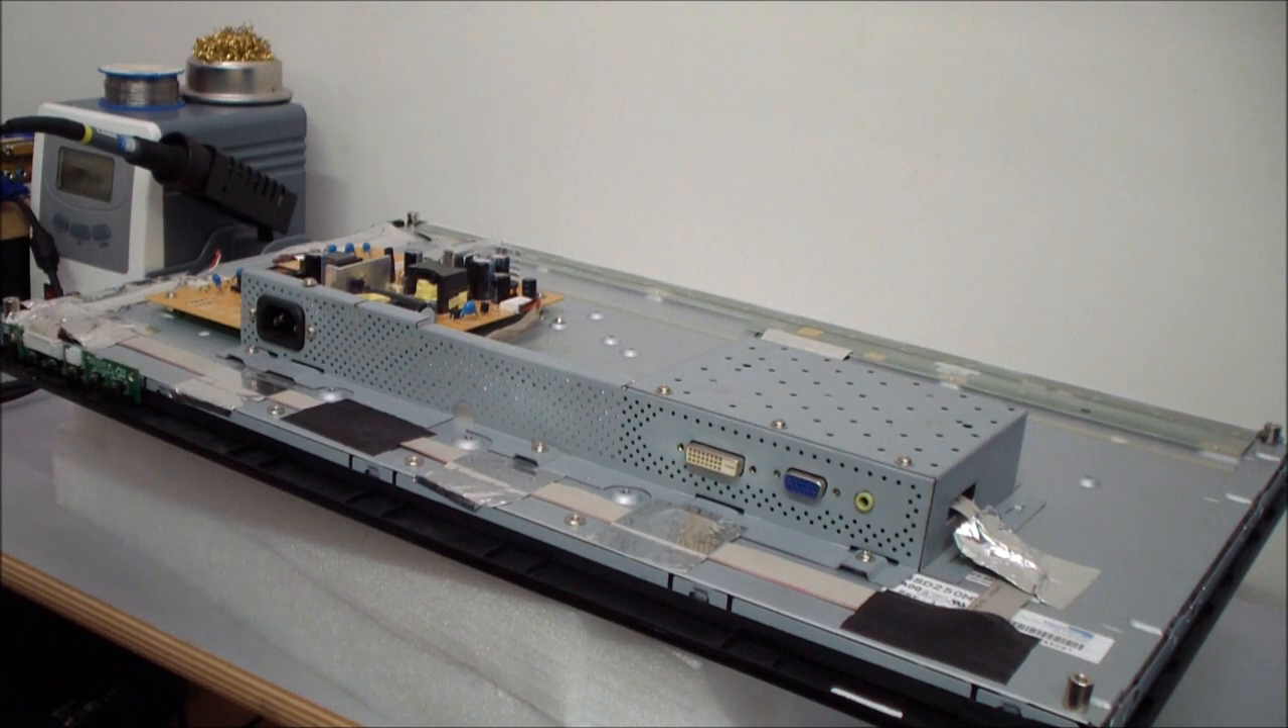So I already remove the screws and take away the back case and here we have the electronics.